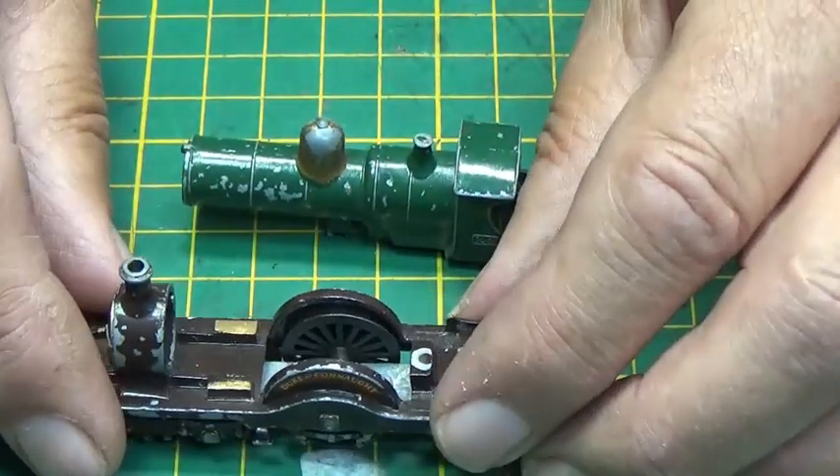As you can see, the boiler and cab assembly, as you can see, the boiler and cab assembly, have come loose from the main chassis mounting.